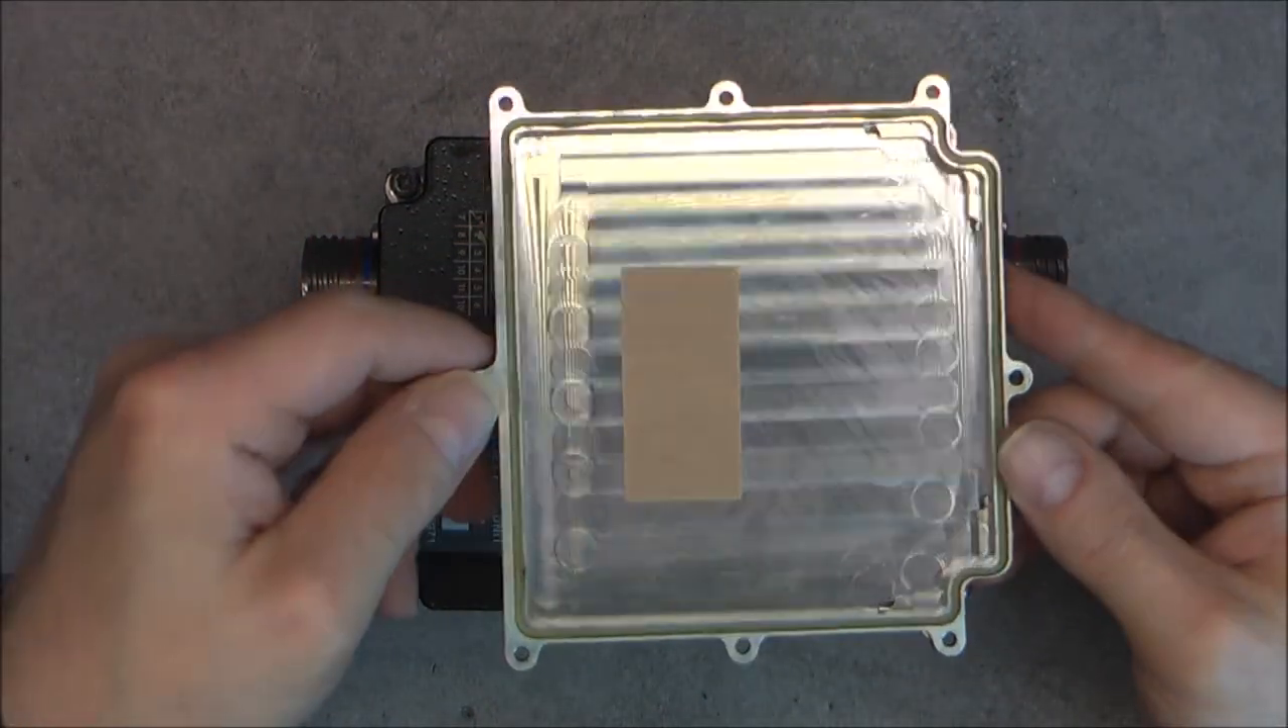The screws are off already. And this cover should just lift off.